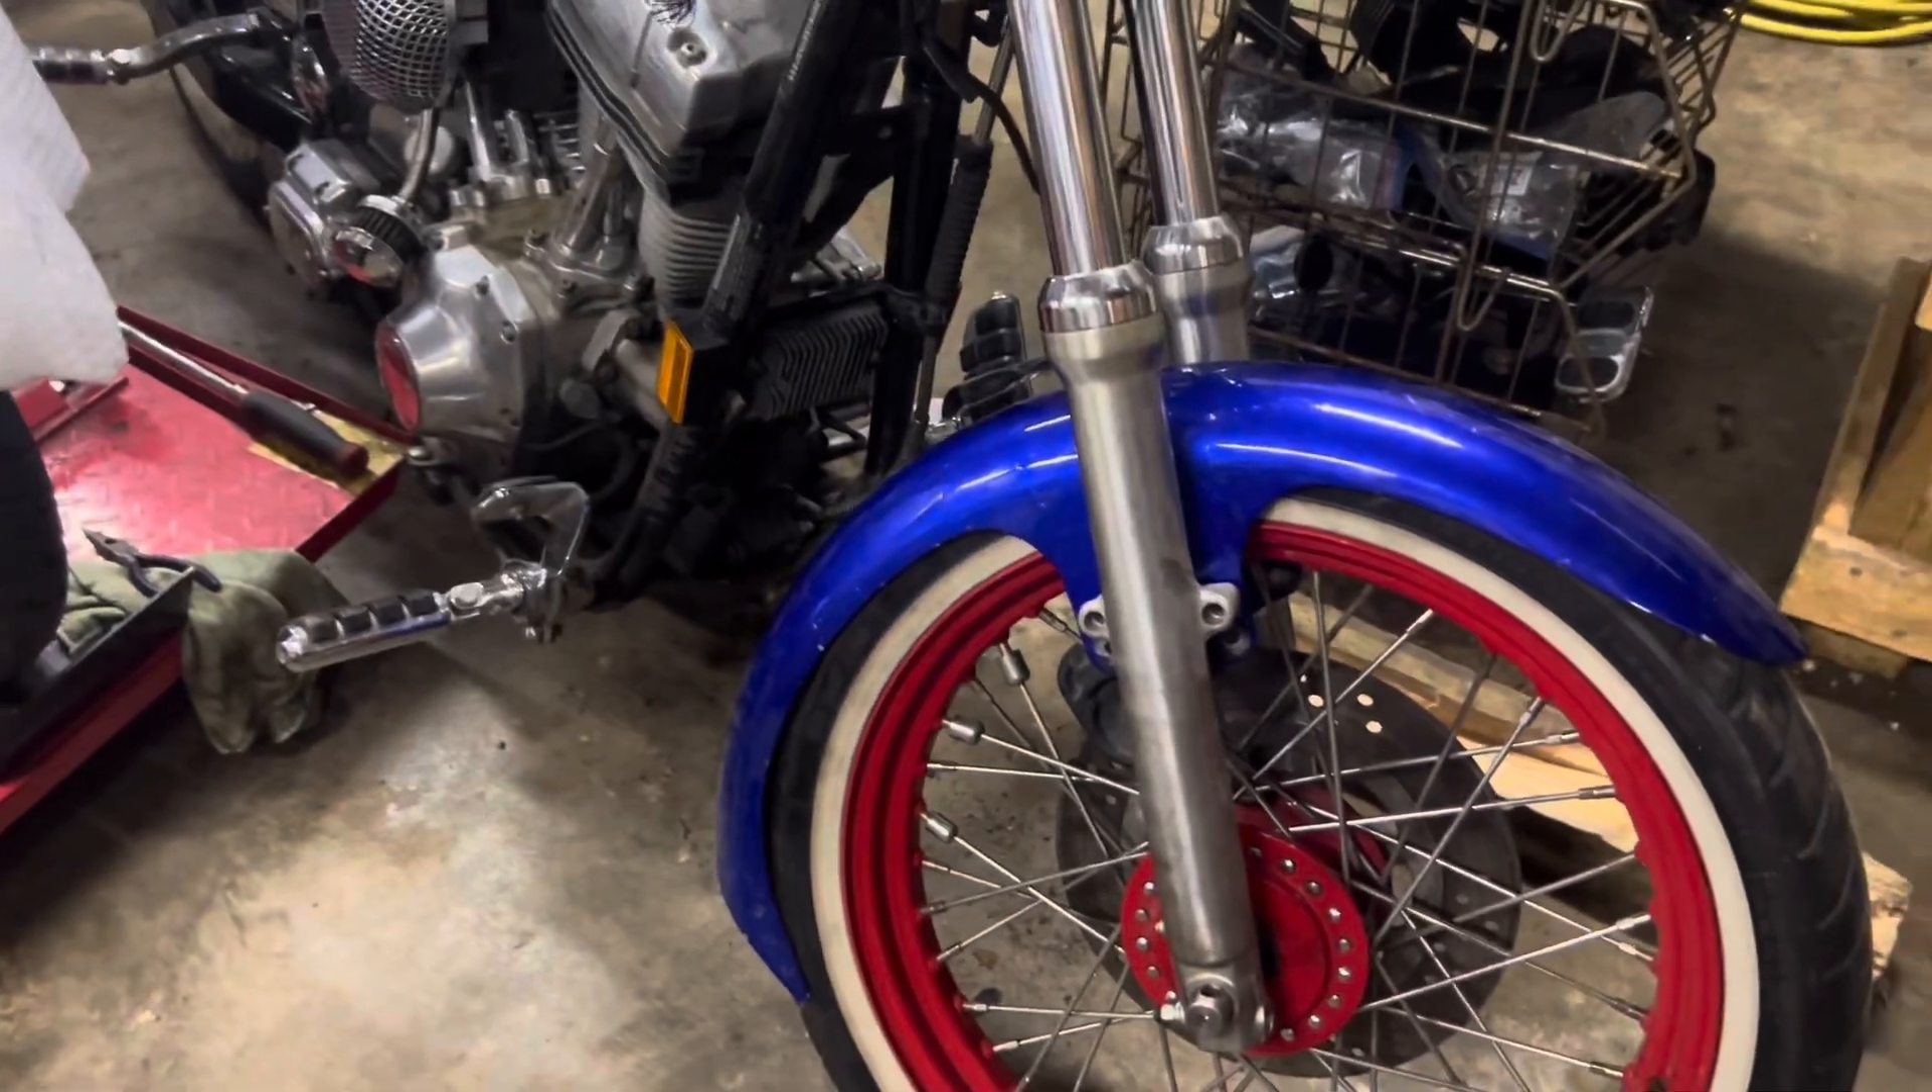We've got the wheels on, new brakes installed. We have a front fender.